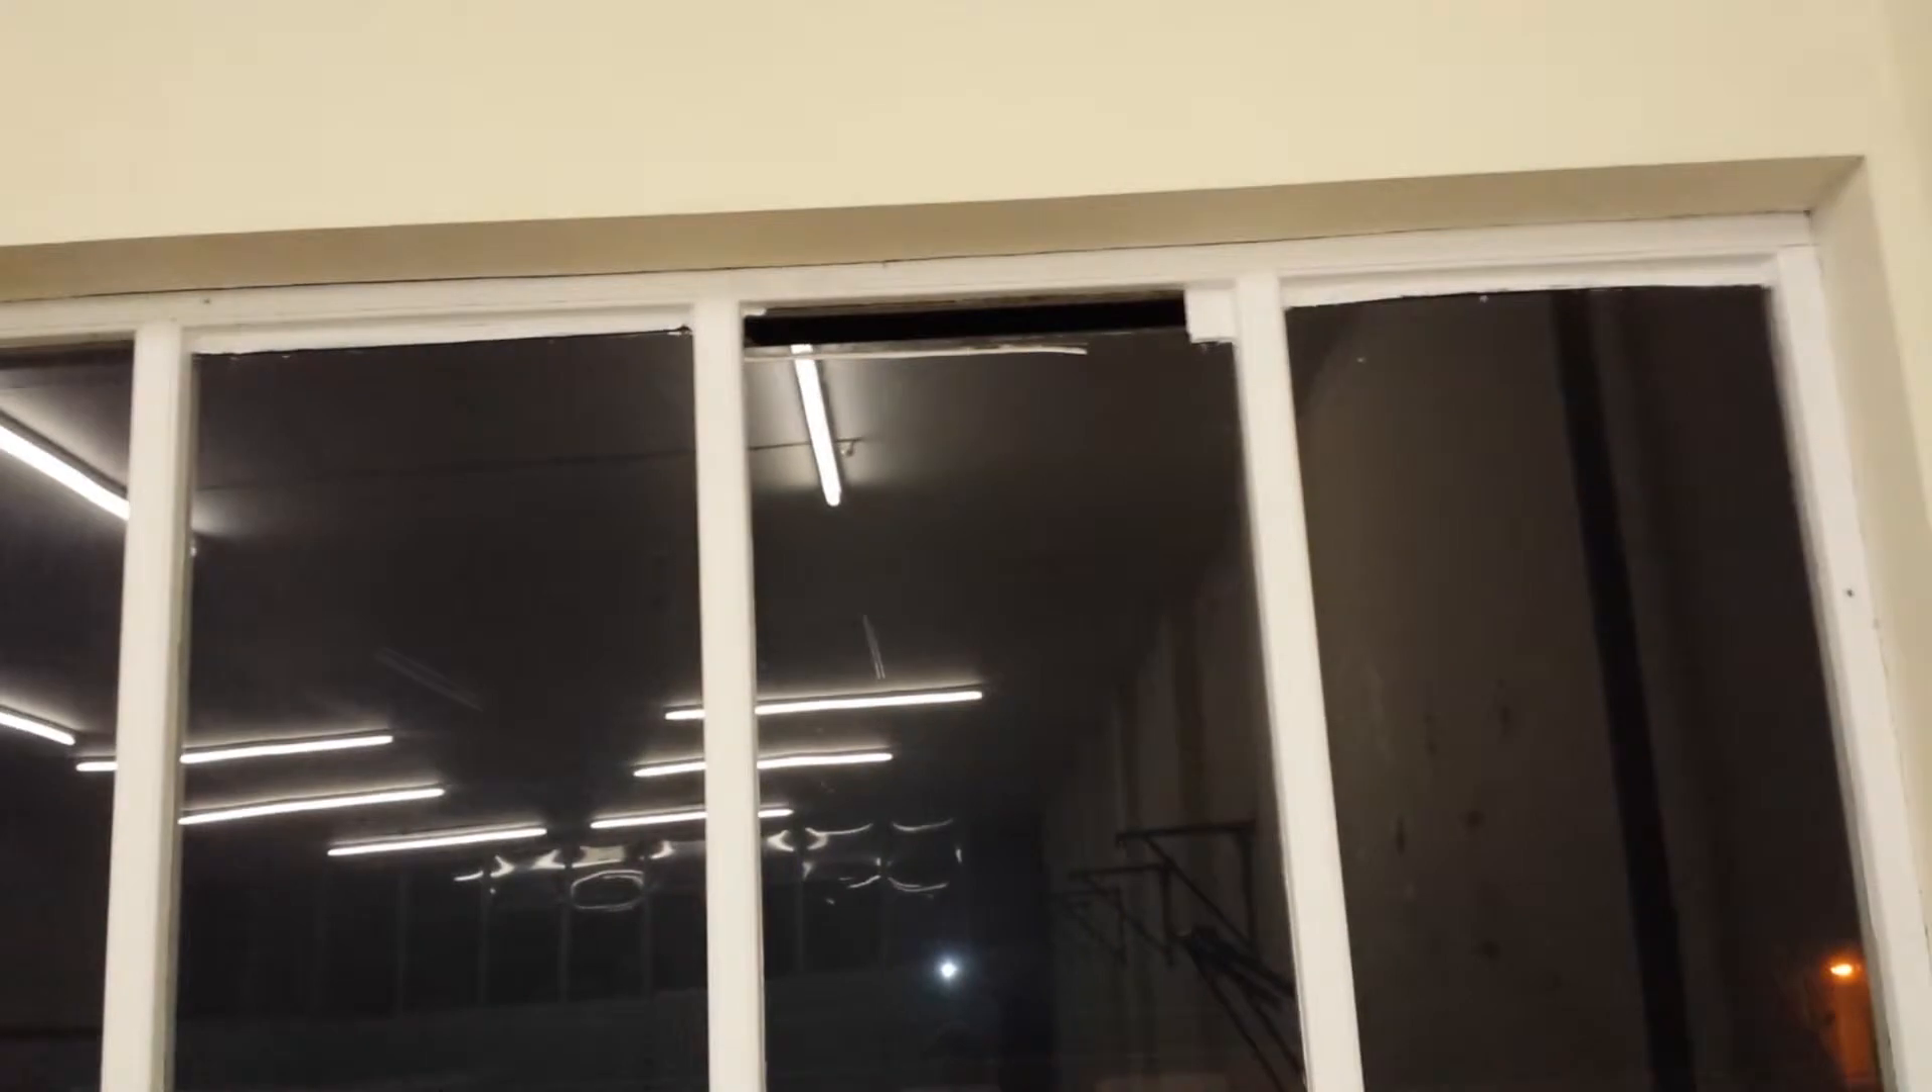Large gap going straight outside.